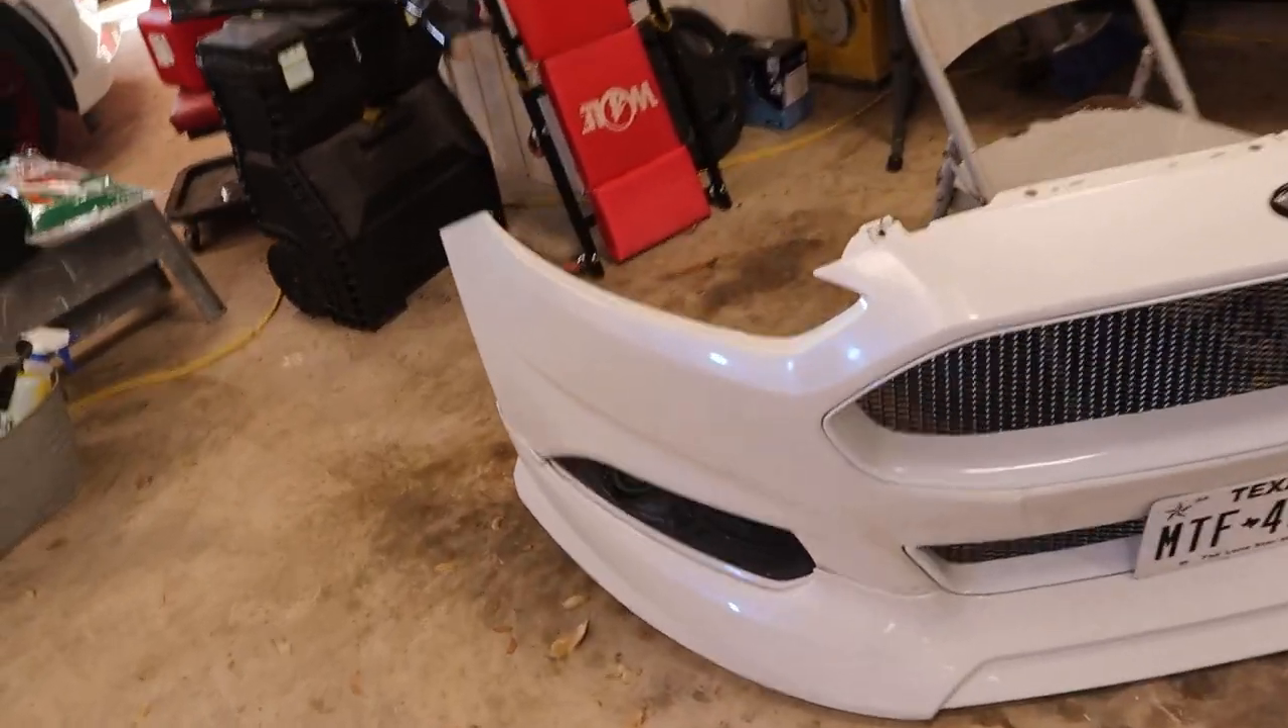Just like that we are done installing the grill.